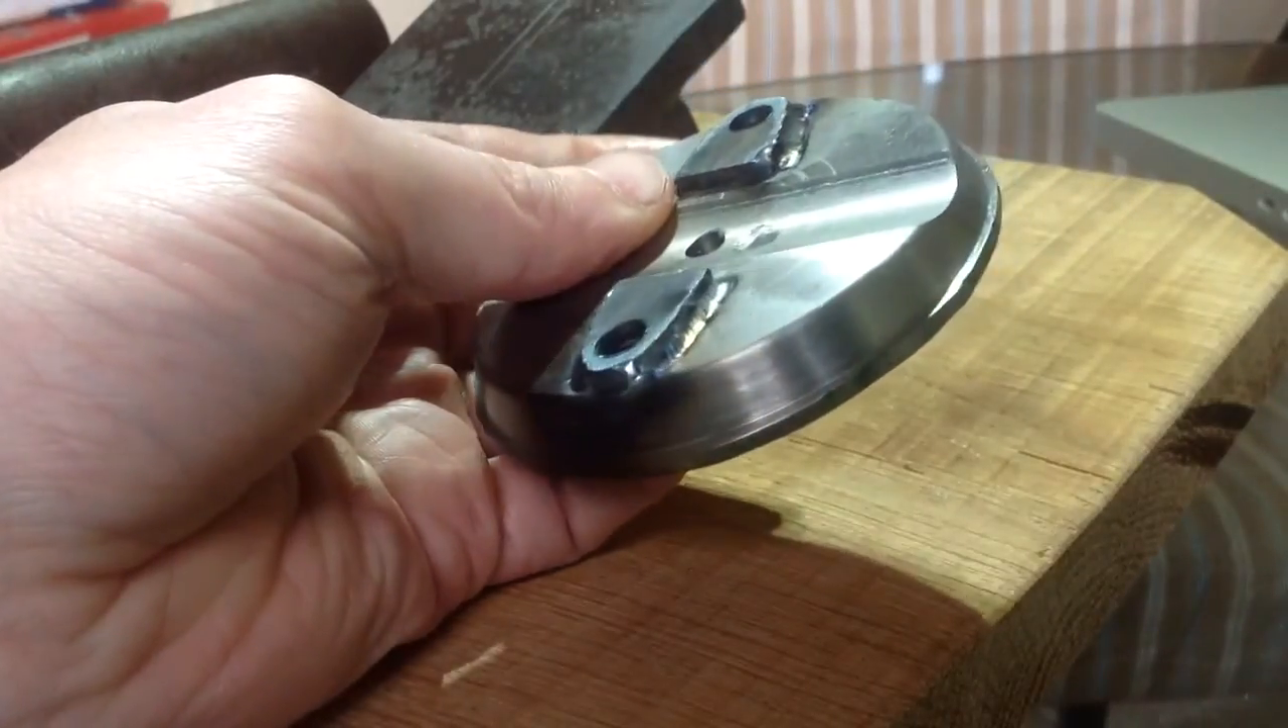I've put my little tabs on, I tried to do a little fusion weld just like Tom Lipton did and that's actually worked really well.